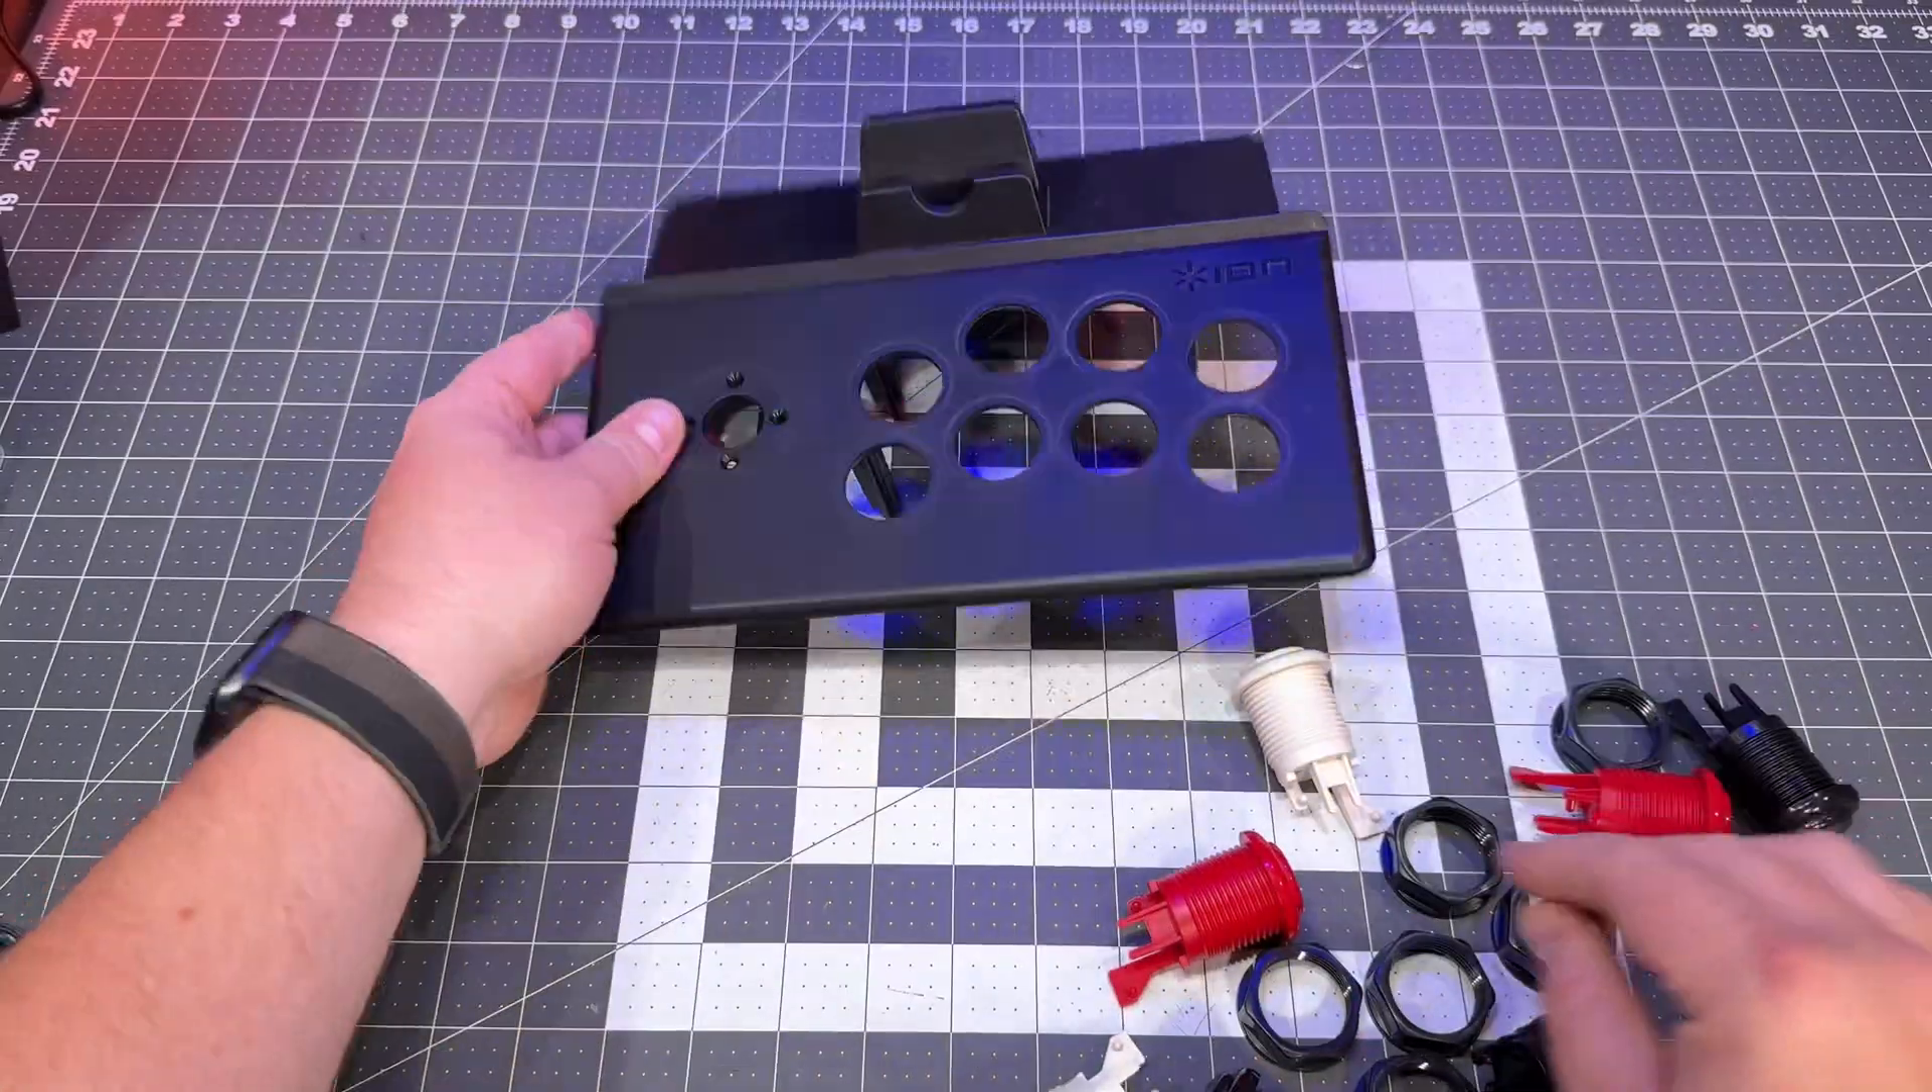And now we have an empty control board.